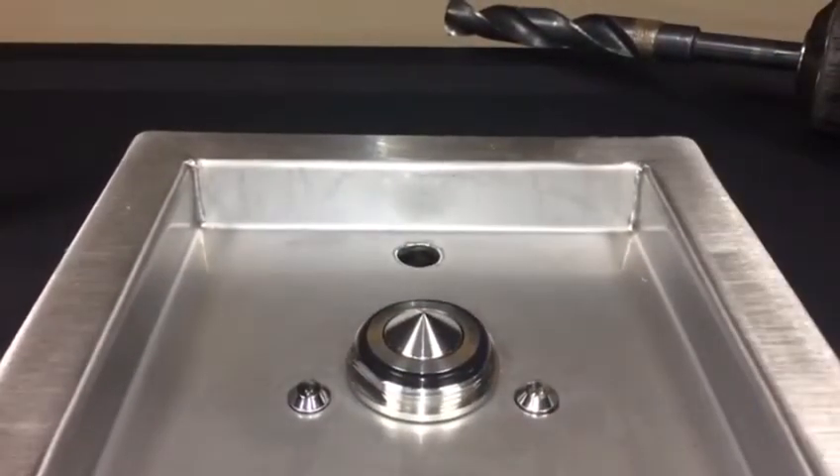Now that both of your LEDs are secured to the pan, it should look like this.